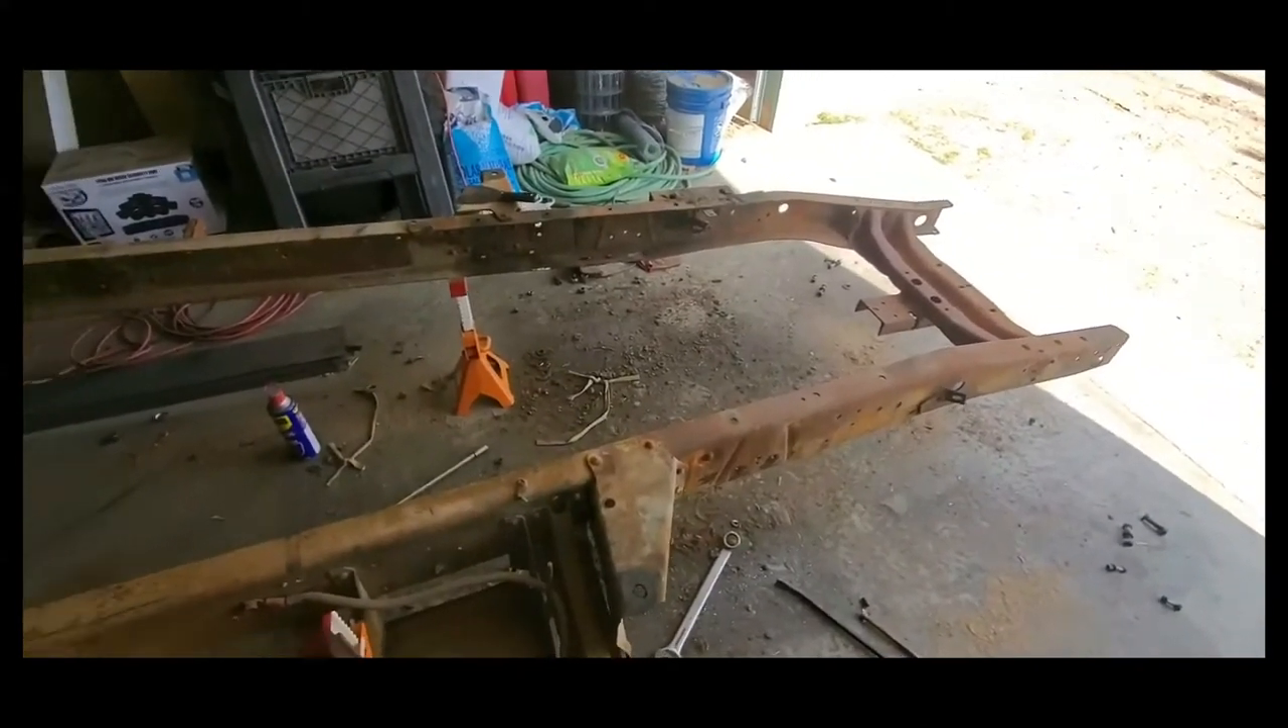All right, so we're getting close to everything being off of the frame.